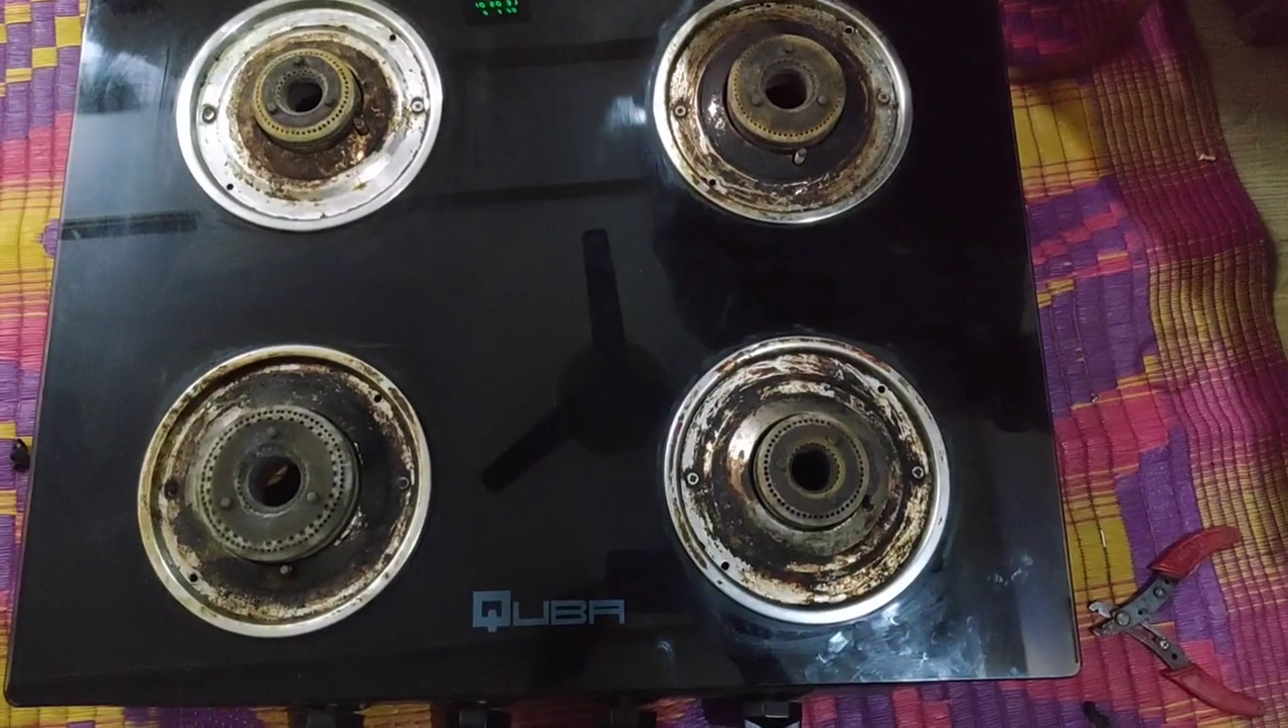यह जो गैस थी हमने इसके burner और यह जो plates थी इन्हें लगा दिया है।